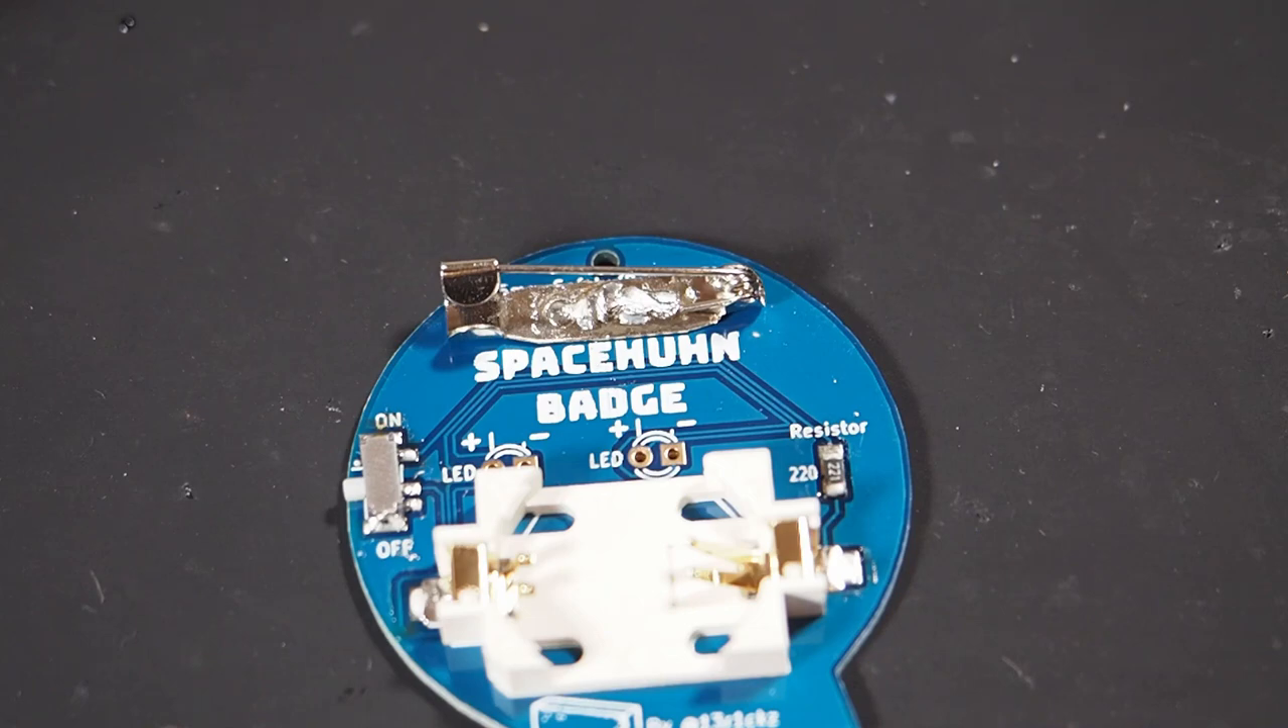The only thing left to do here is solder on the LEDs.